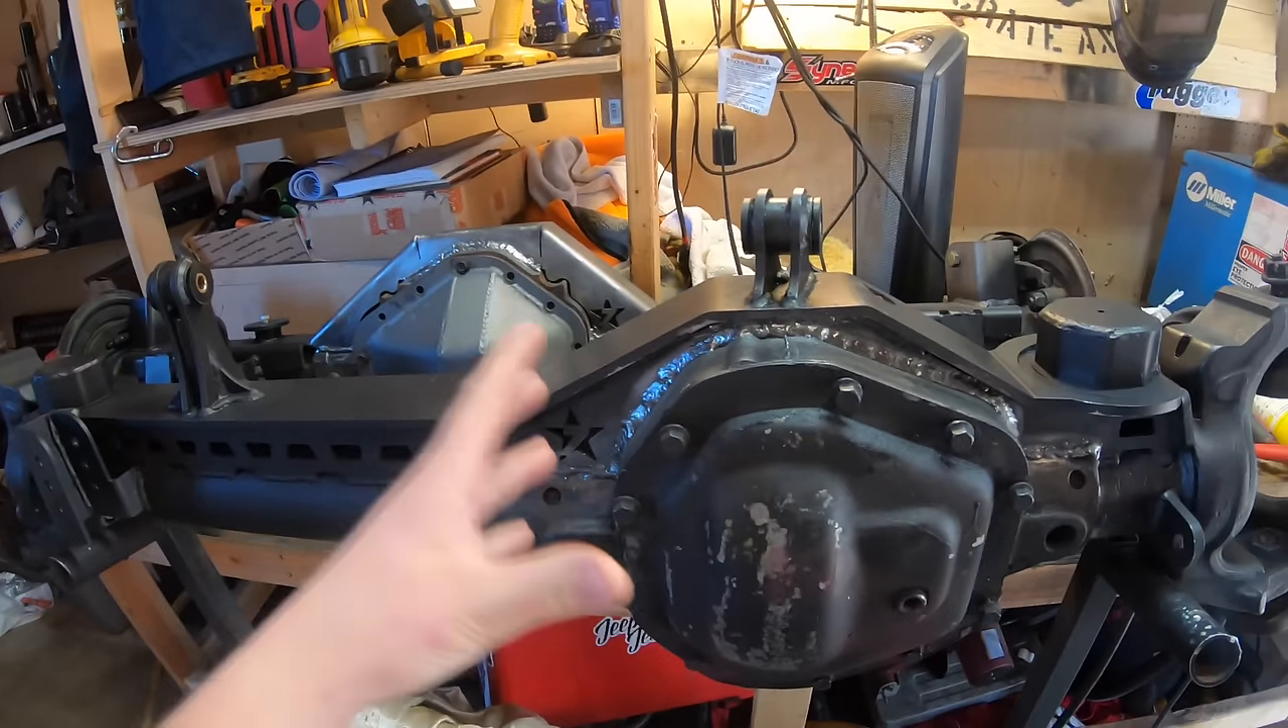On the front axle, went ahead and welded the whole front section as well as the tubes to the axle all the way around. Now that turned out great.